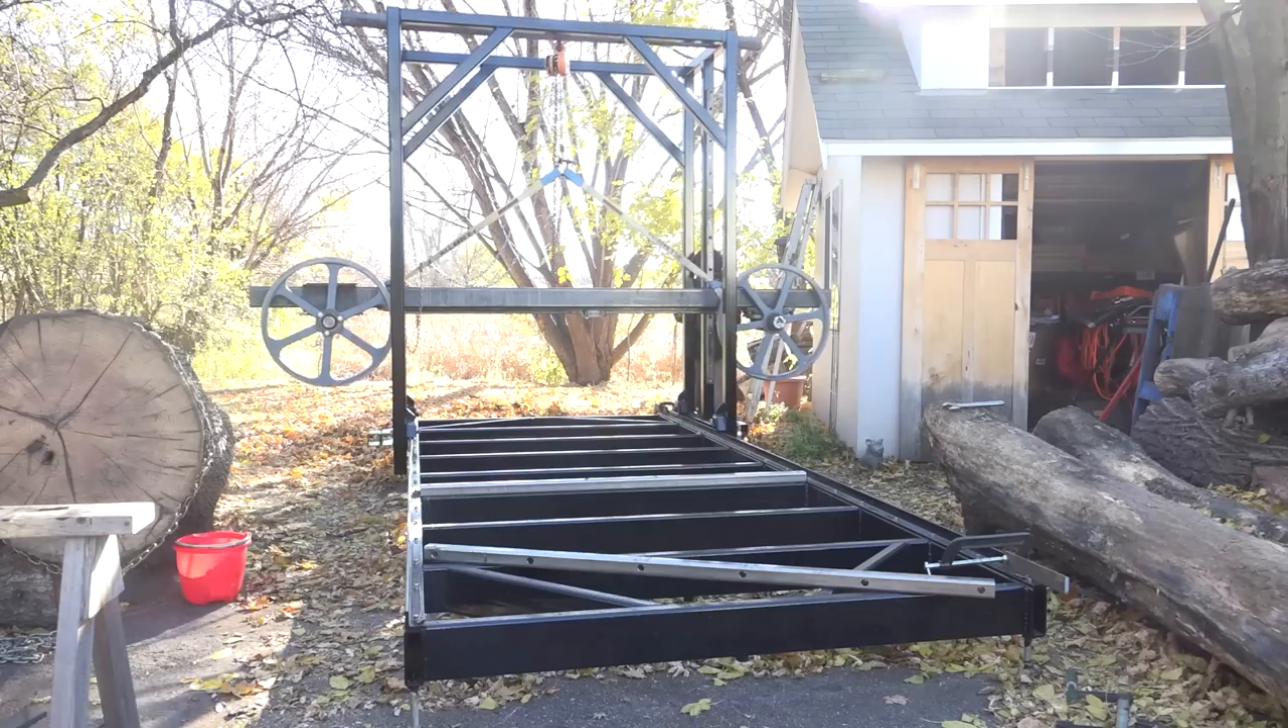That takes care of the band wheels. With these 30-inch wheels on there, it's really starting to look like a saw.